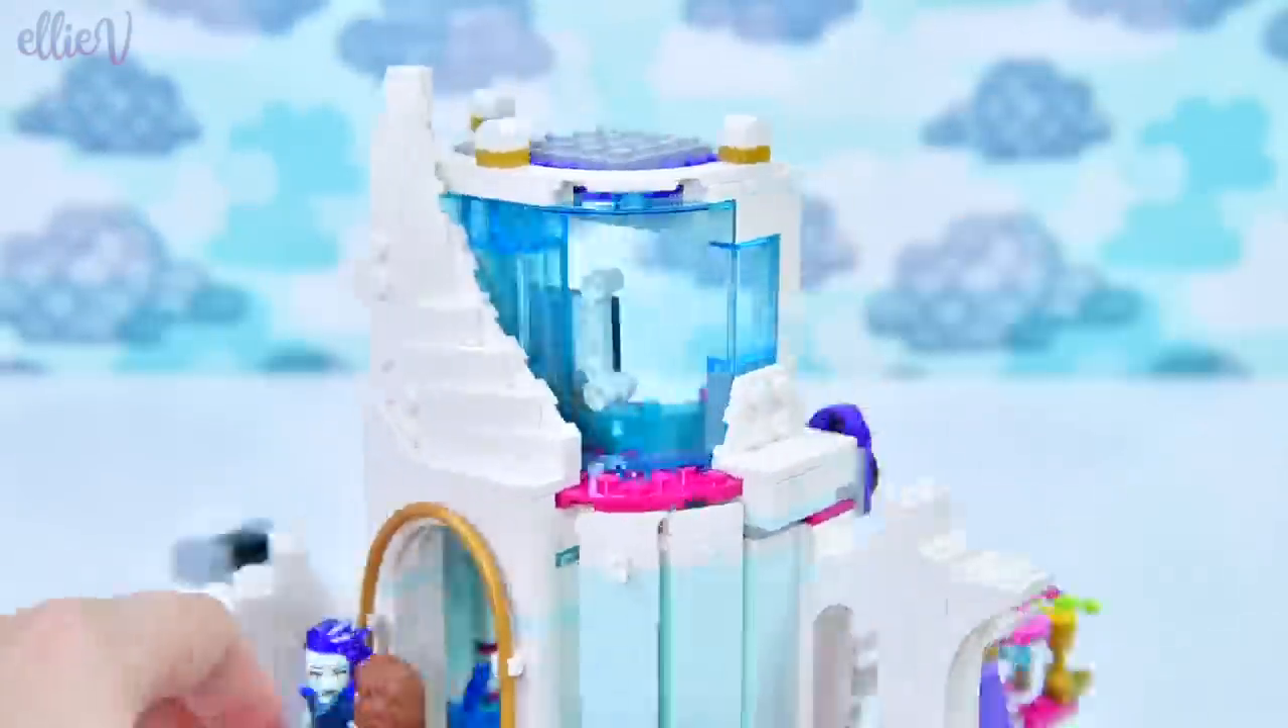We put the roof on and we've got more of these nice white roundy pieces.